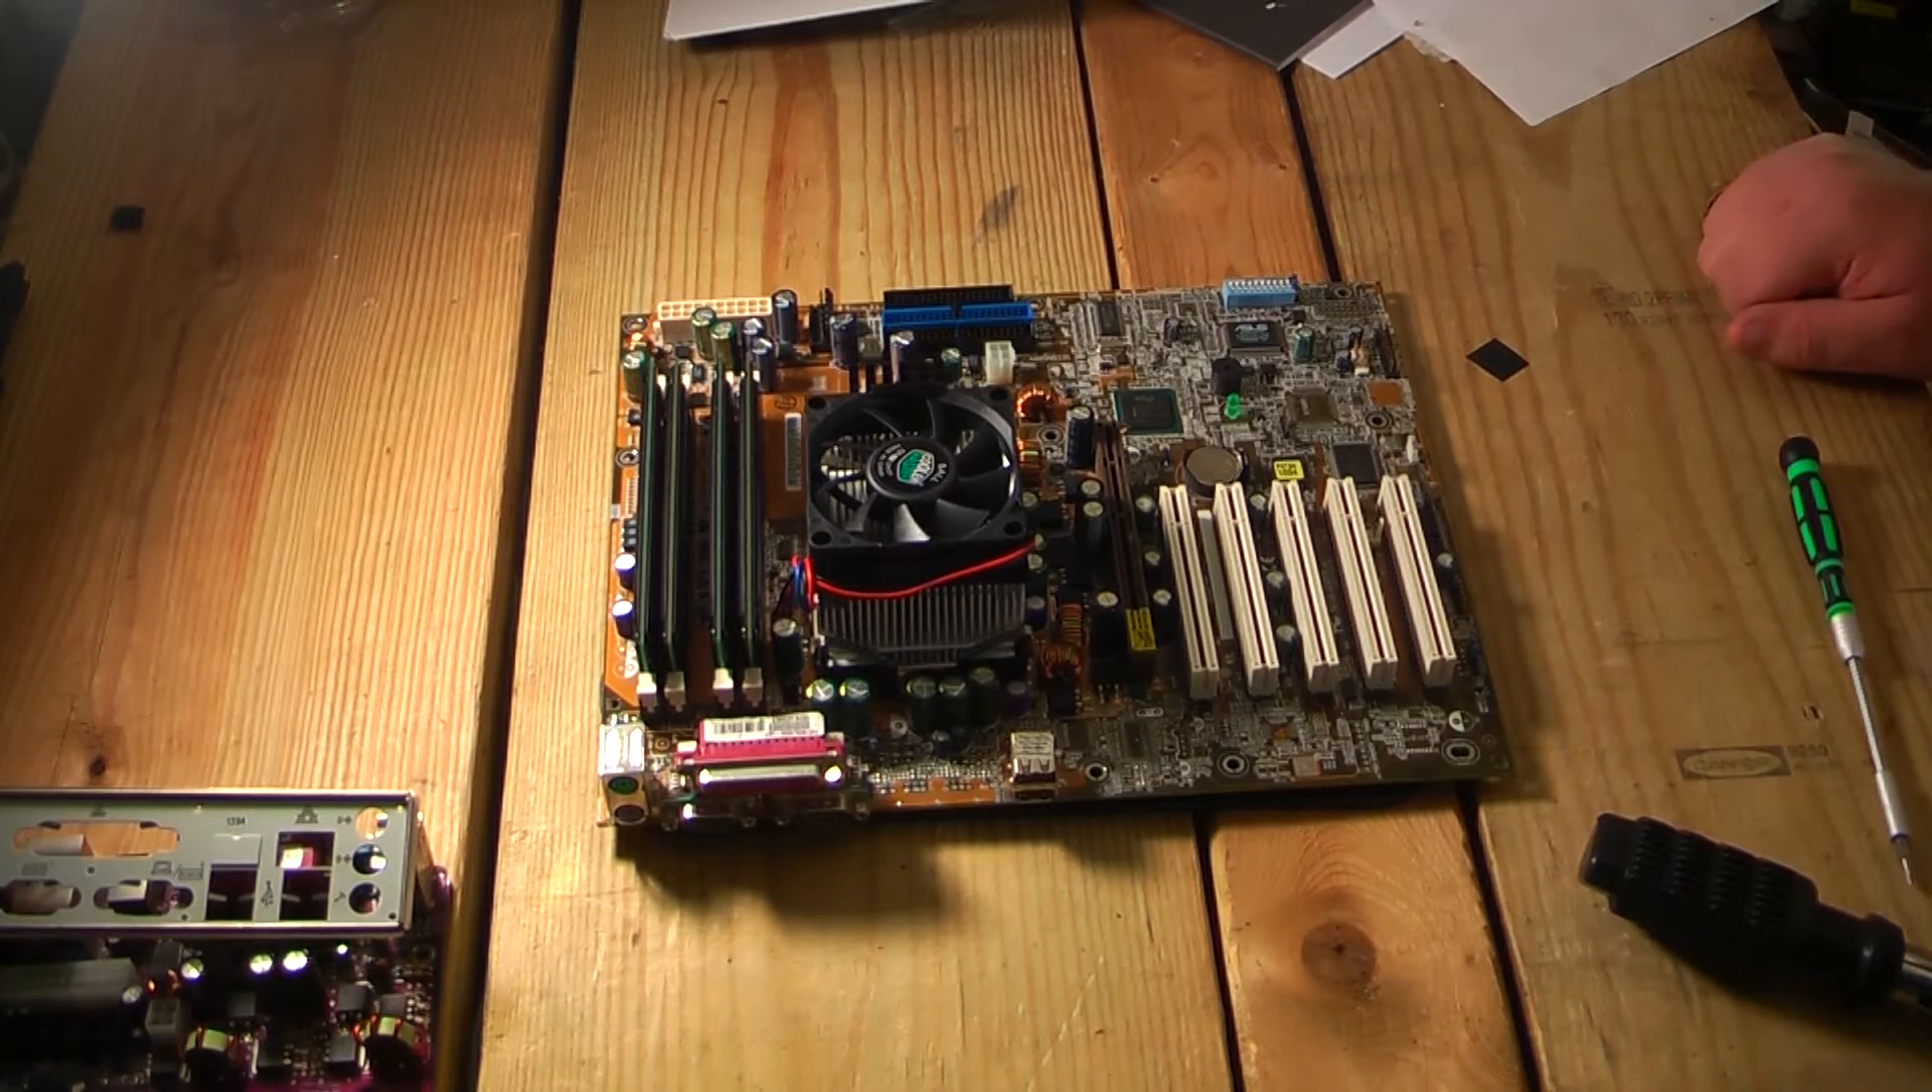So, here's the board with the memory, CPU, and cooler installed.